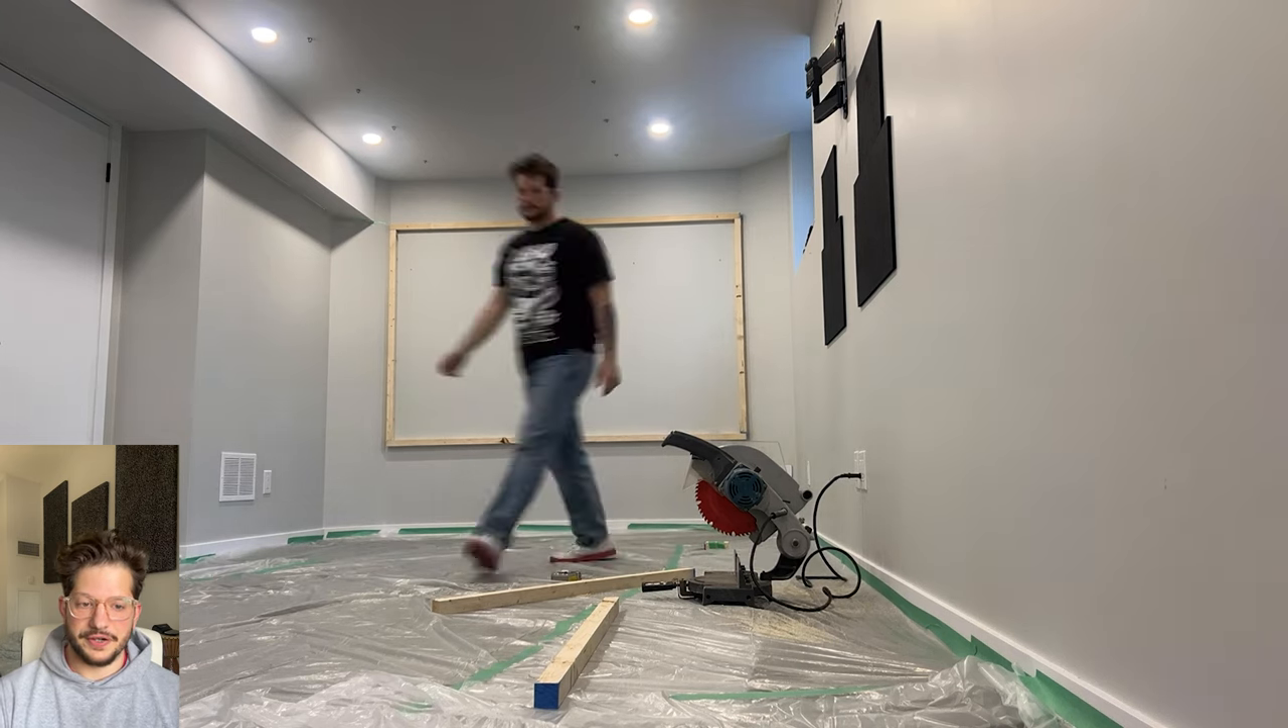So there is the first wall framed up and installed.